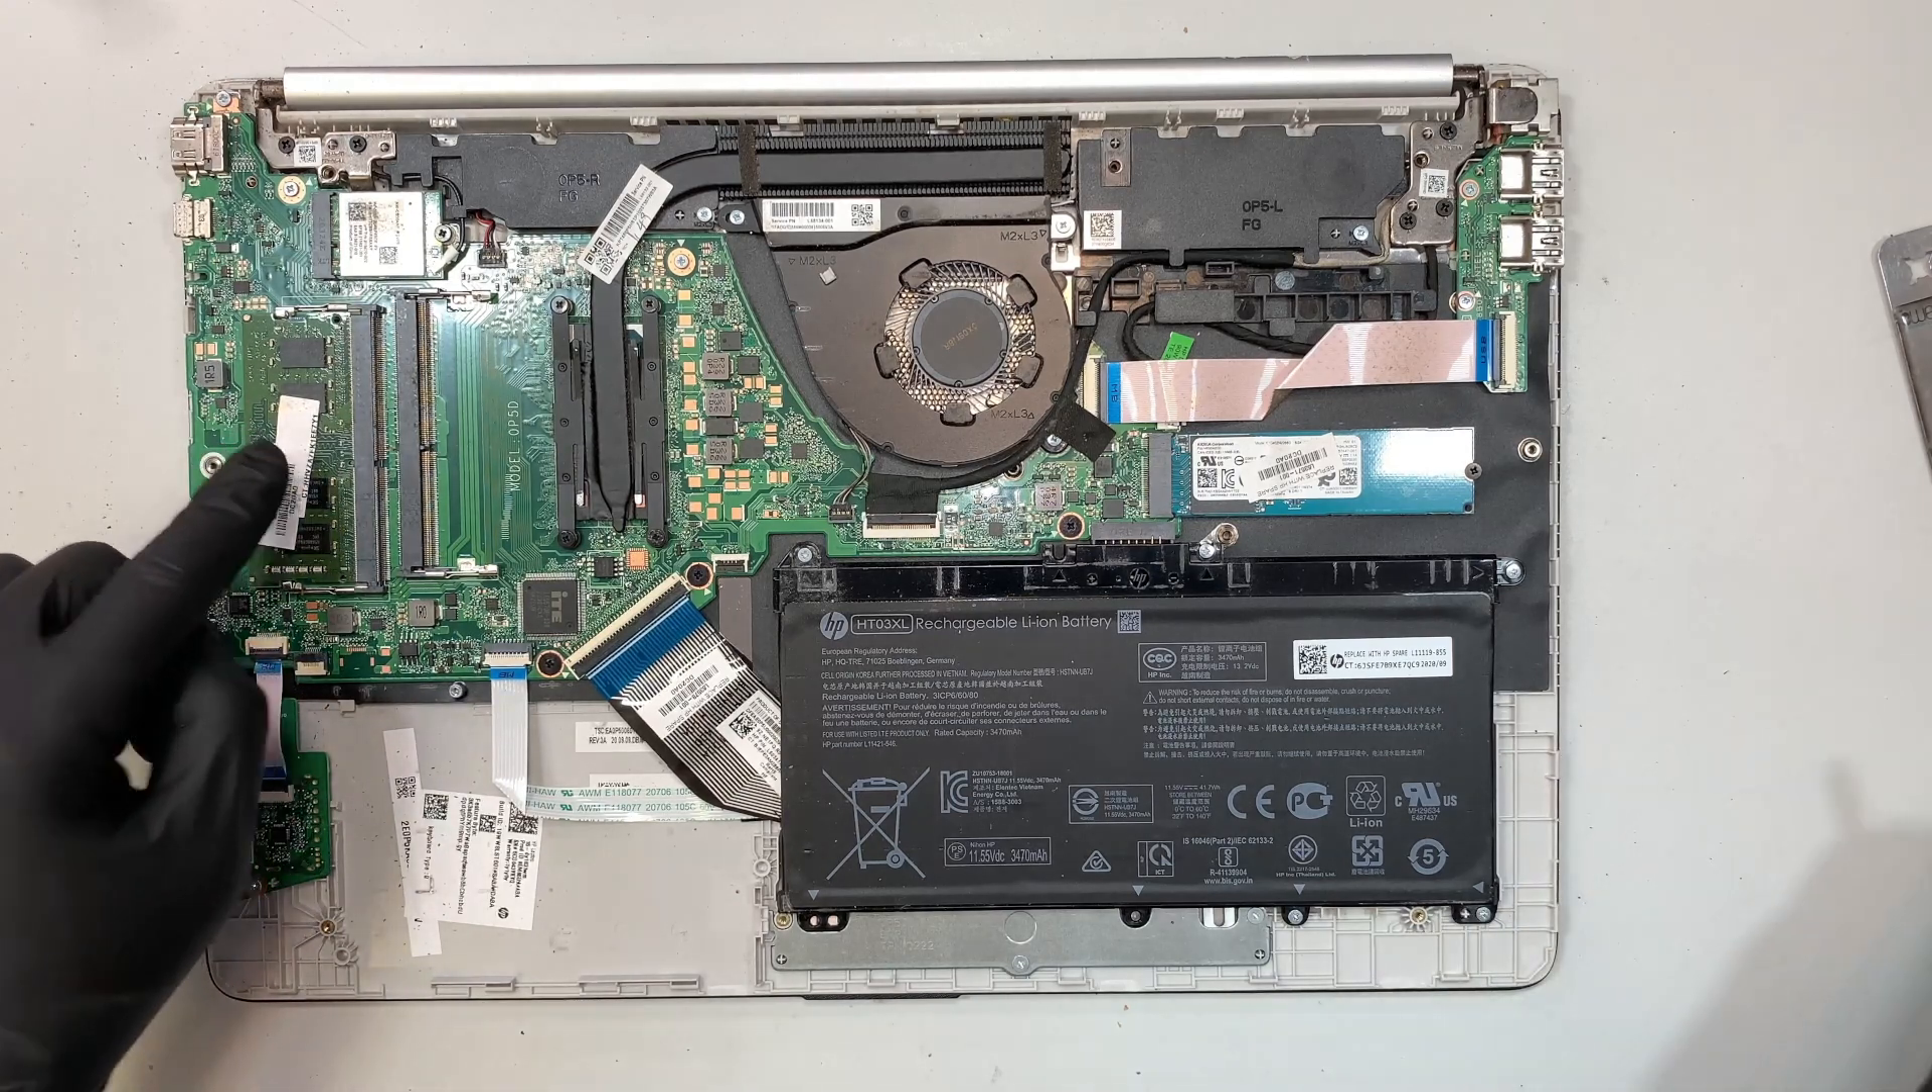Once you have removed that back cover, here you can see the entire laptop.